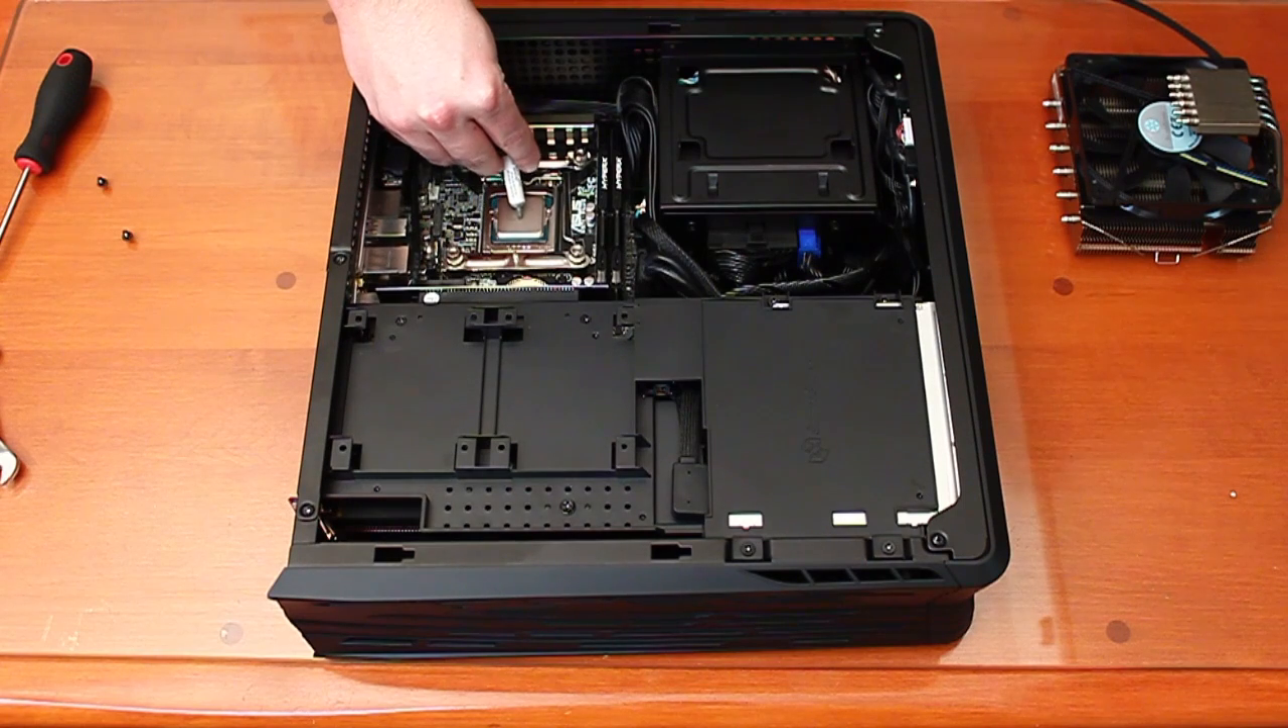The last thing we really have to do here is go on ahead and install the cooler.